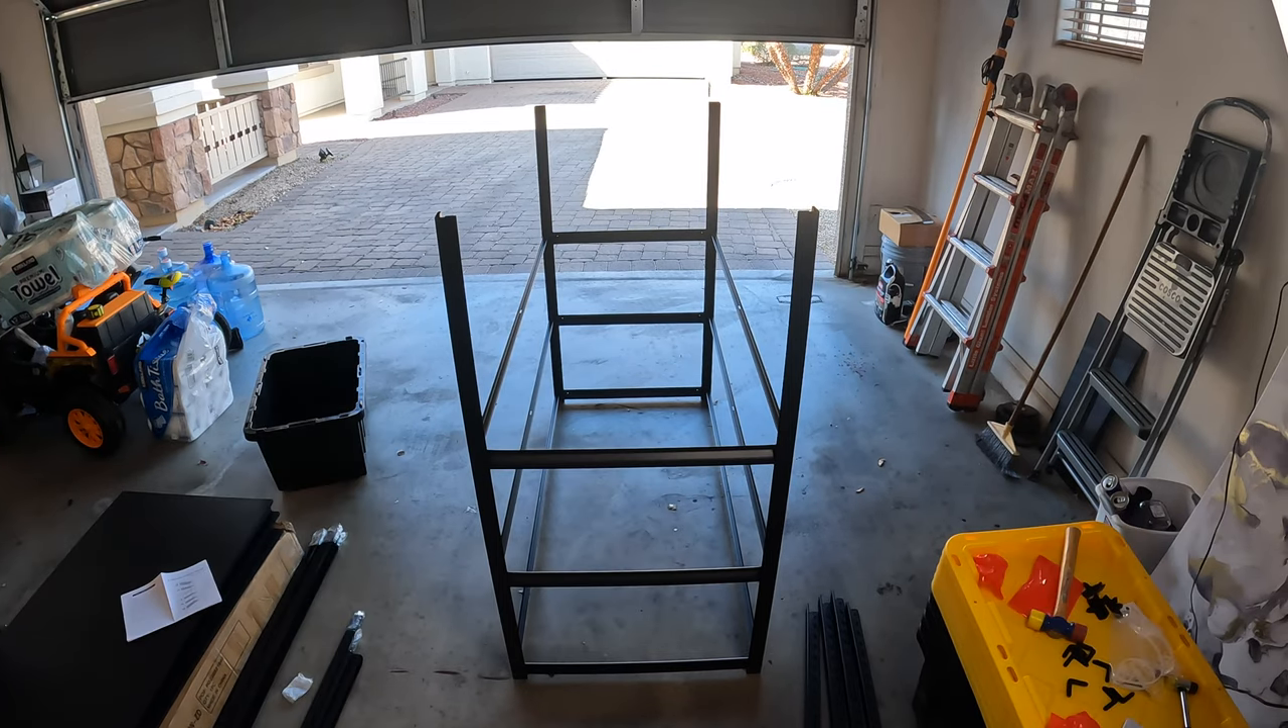We've got the first few levels built without the shelving units.